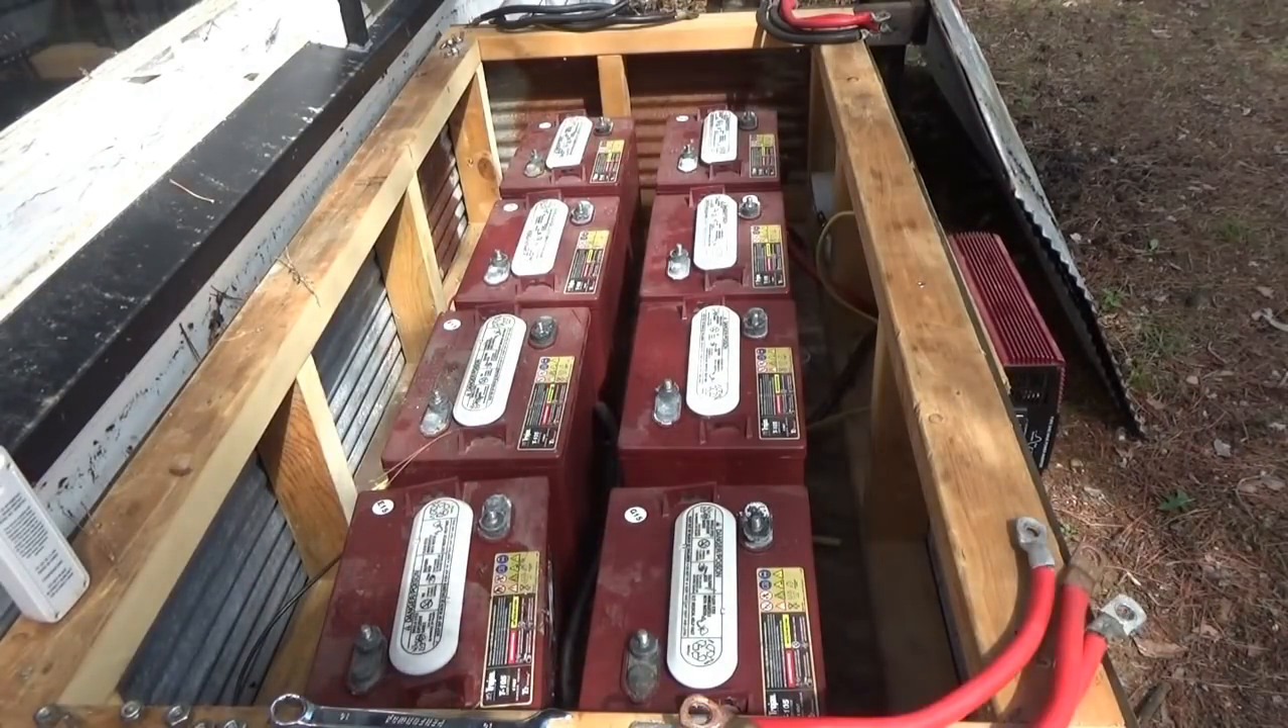All the wires are undone now.